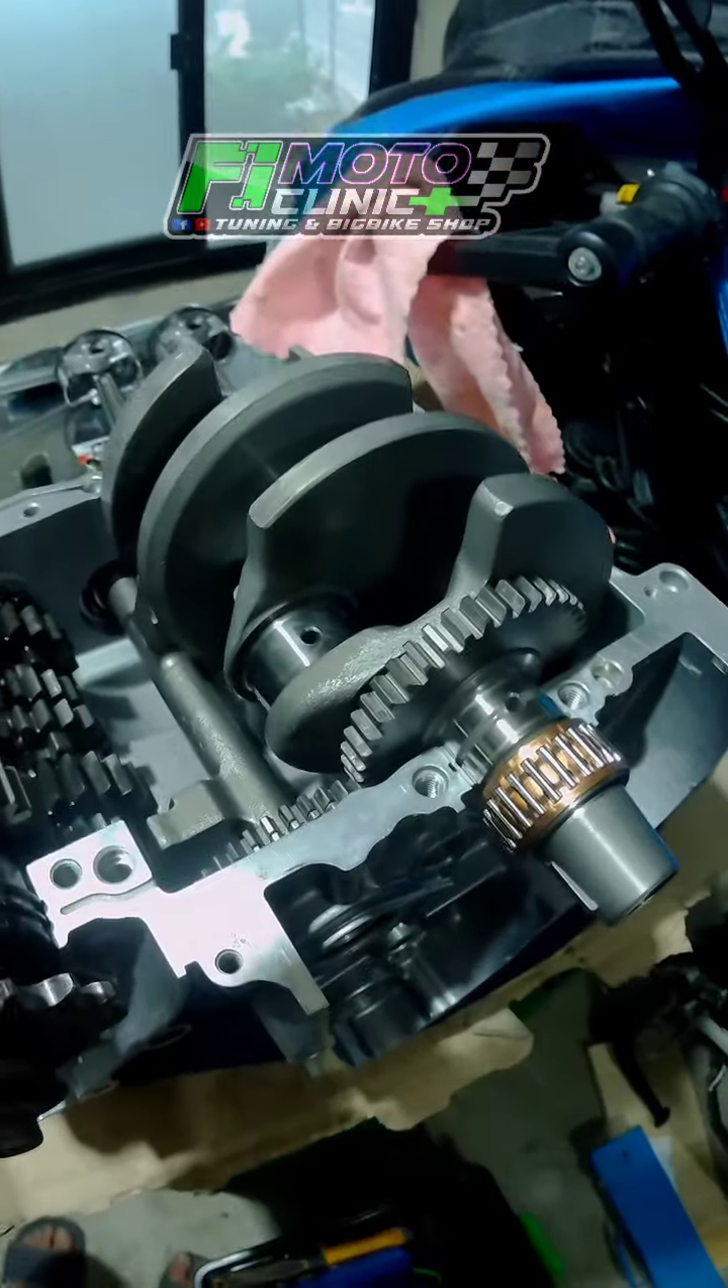Okay, nilagyan na natin yung Bagong crankshaft Ayan Next is Piston.